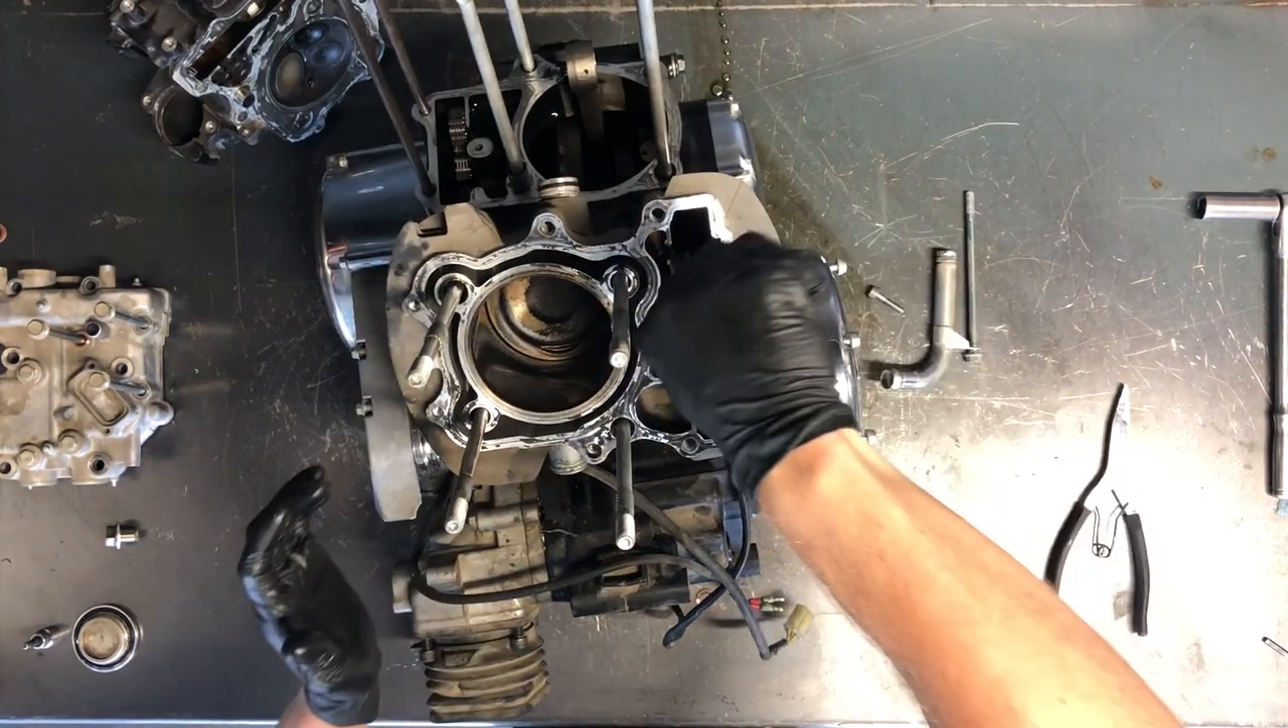All right, we've got the cylinder head off there.